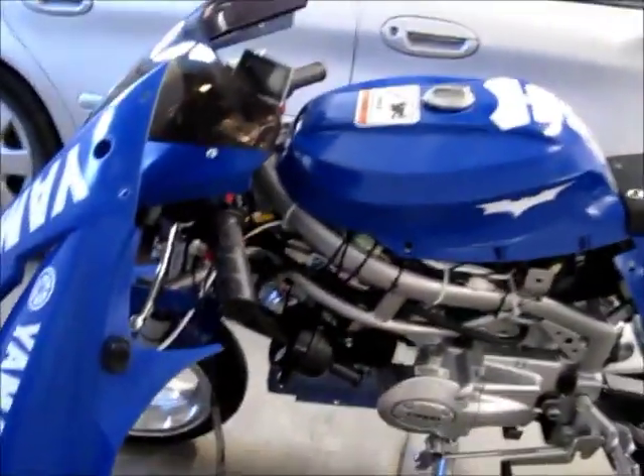So I got the left fairing off of my X18 and there you go.